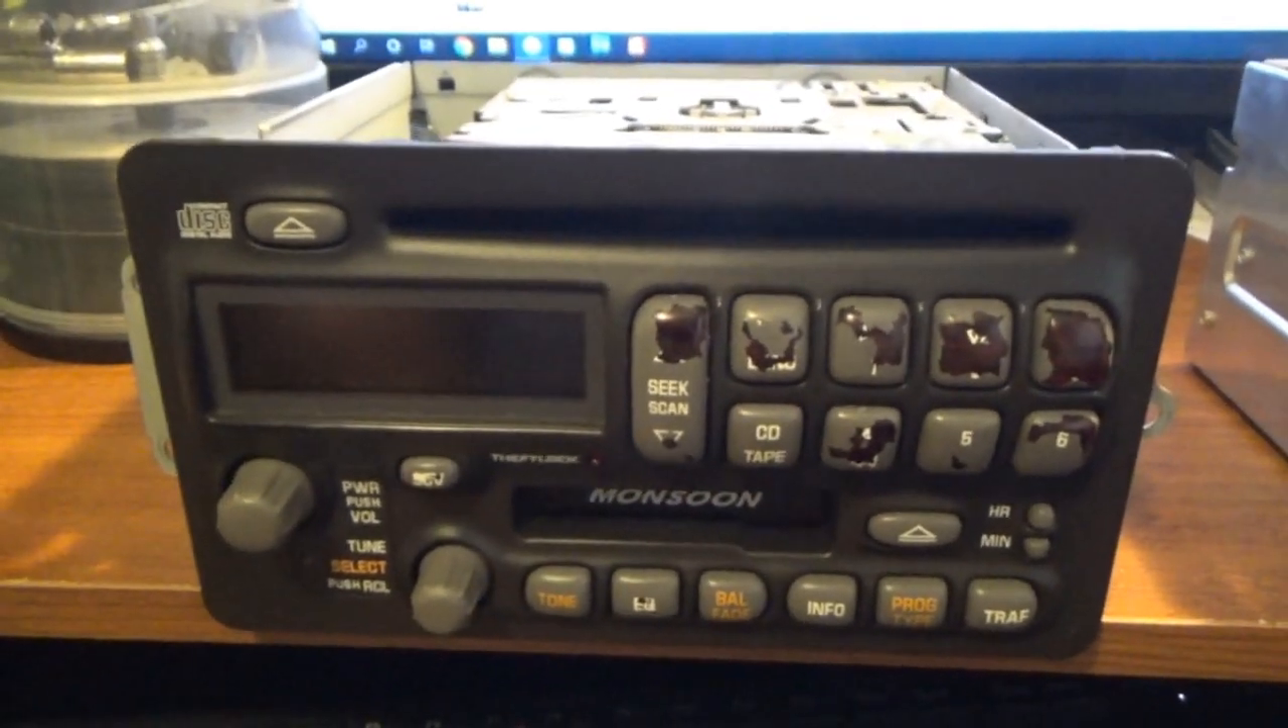I have, uh, this stereo from the Grand Am in here. Um, the top is still off from the last time that we looked at it.